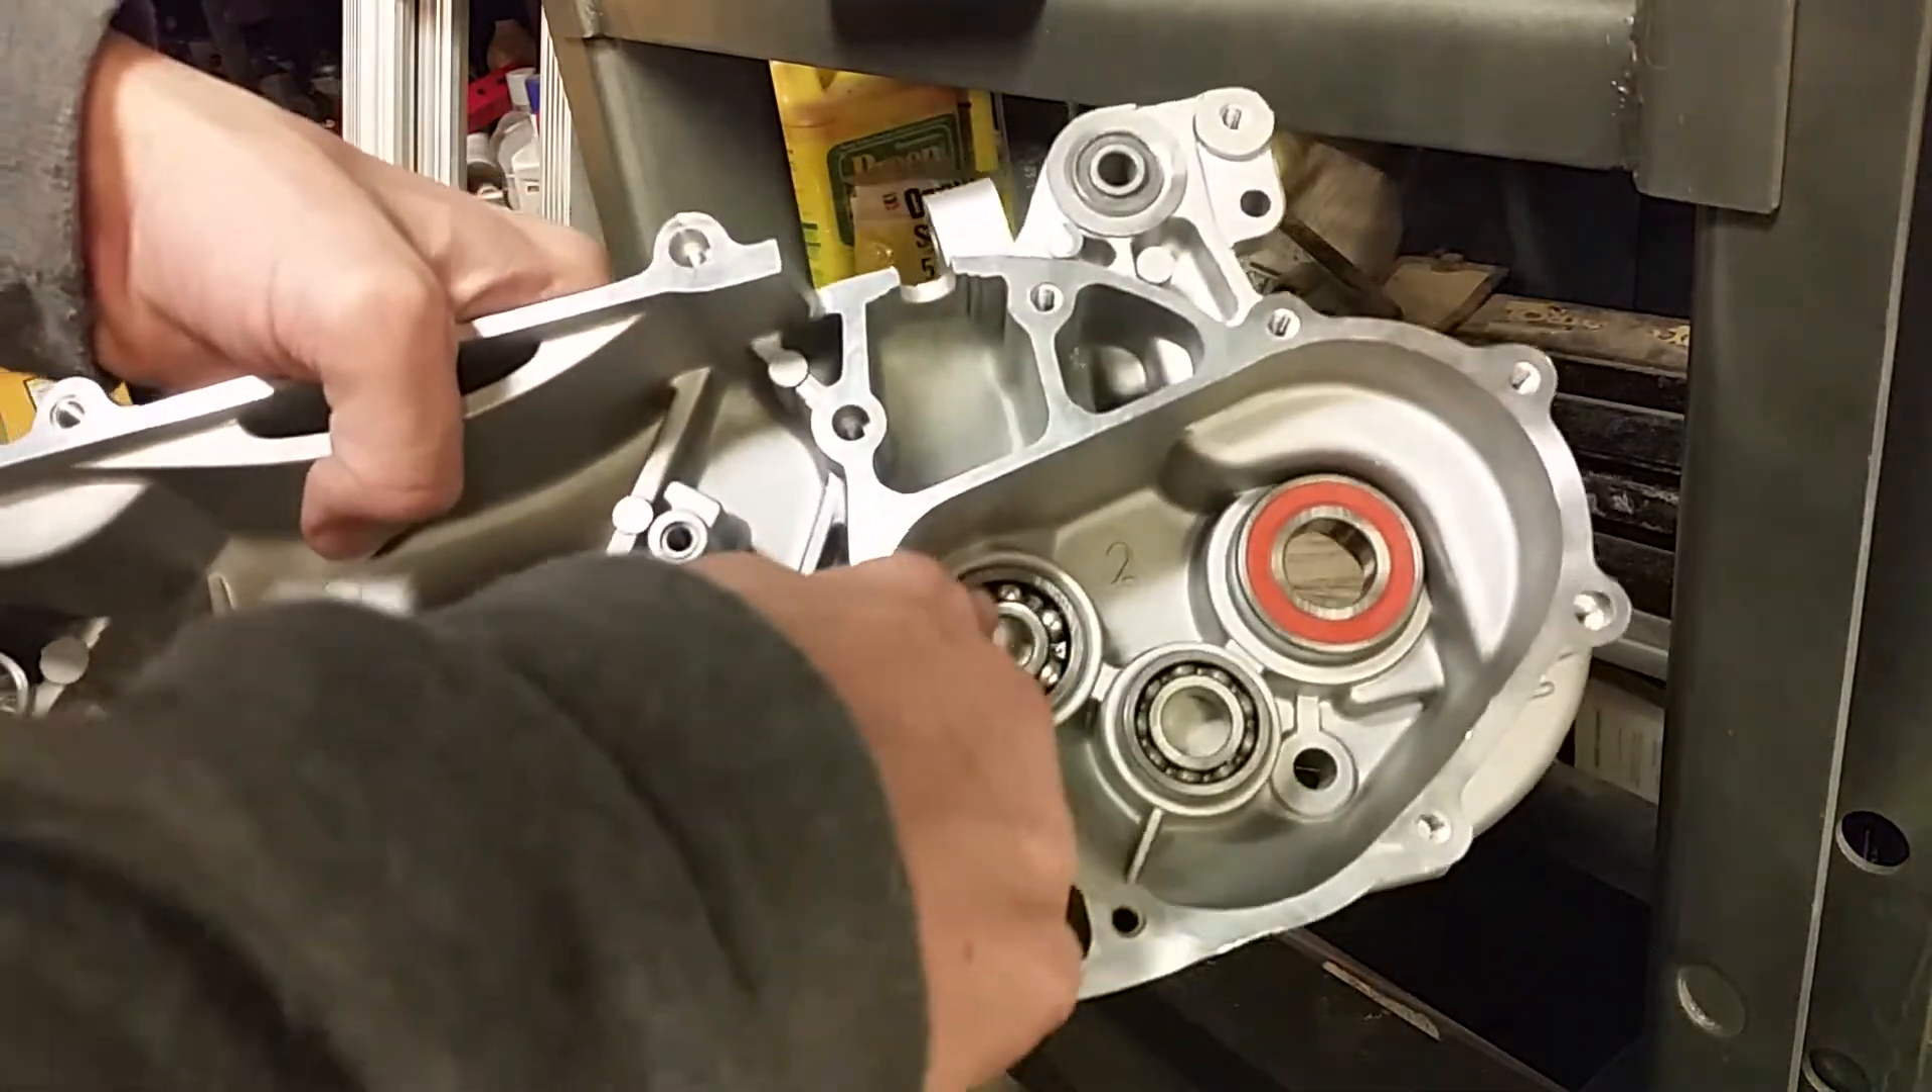There's your bearing installed see.